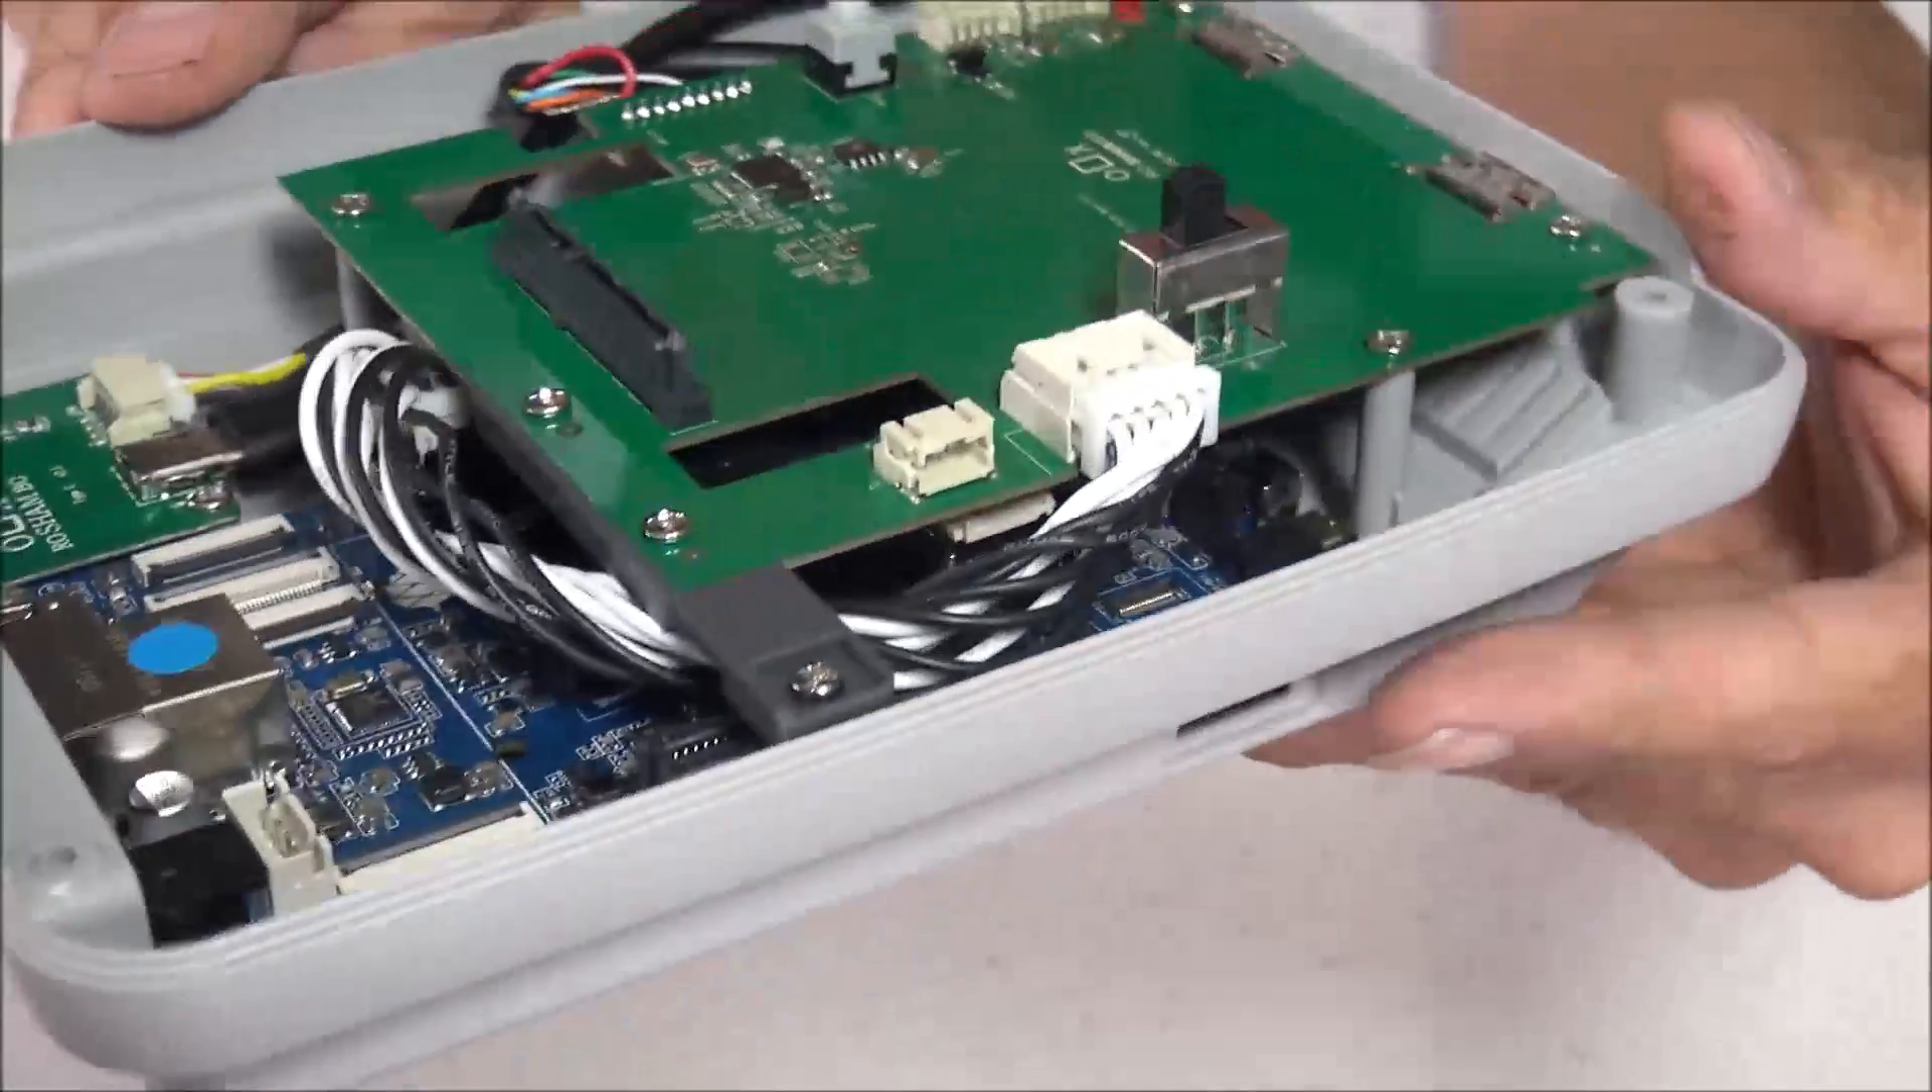And here's a final look at all the connections before we go and put the top lid on.